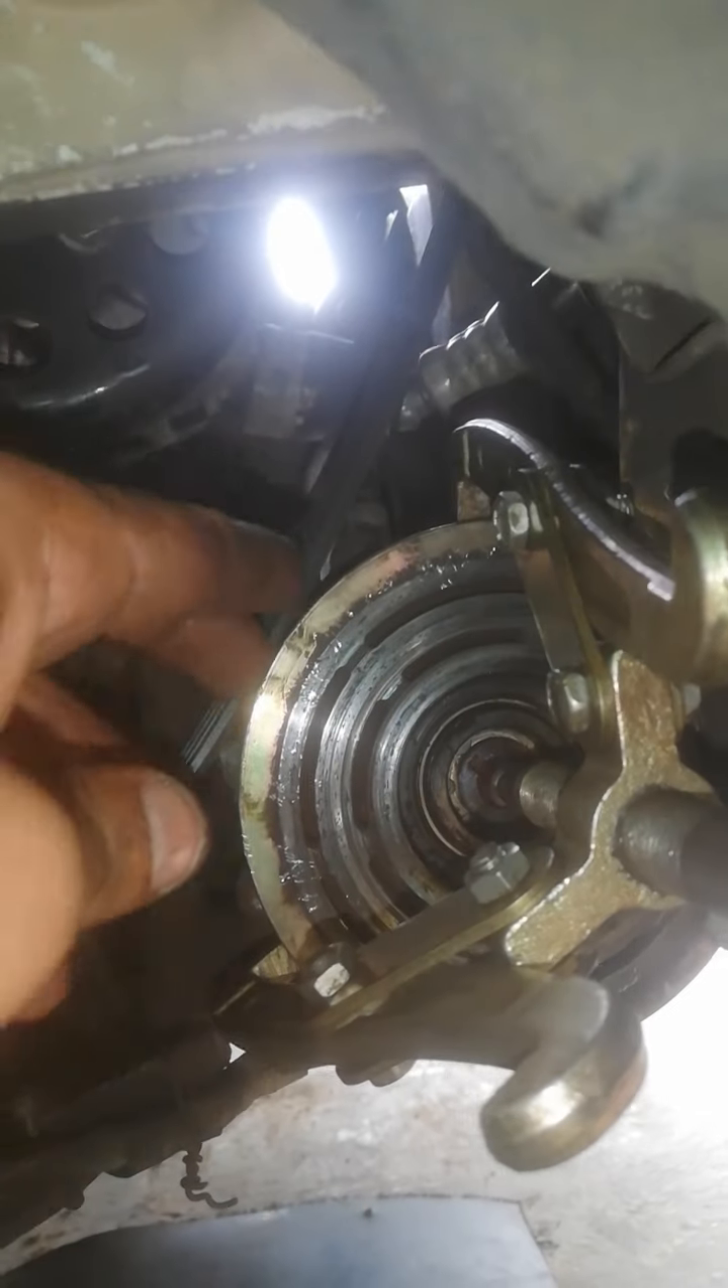Ya tenemos por aquí el puller instalado para sustraer esta pieza.